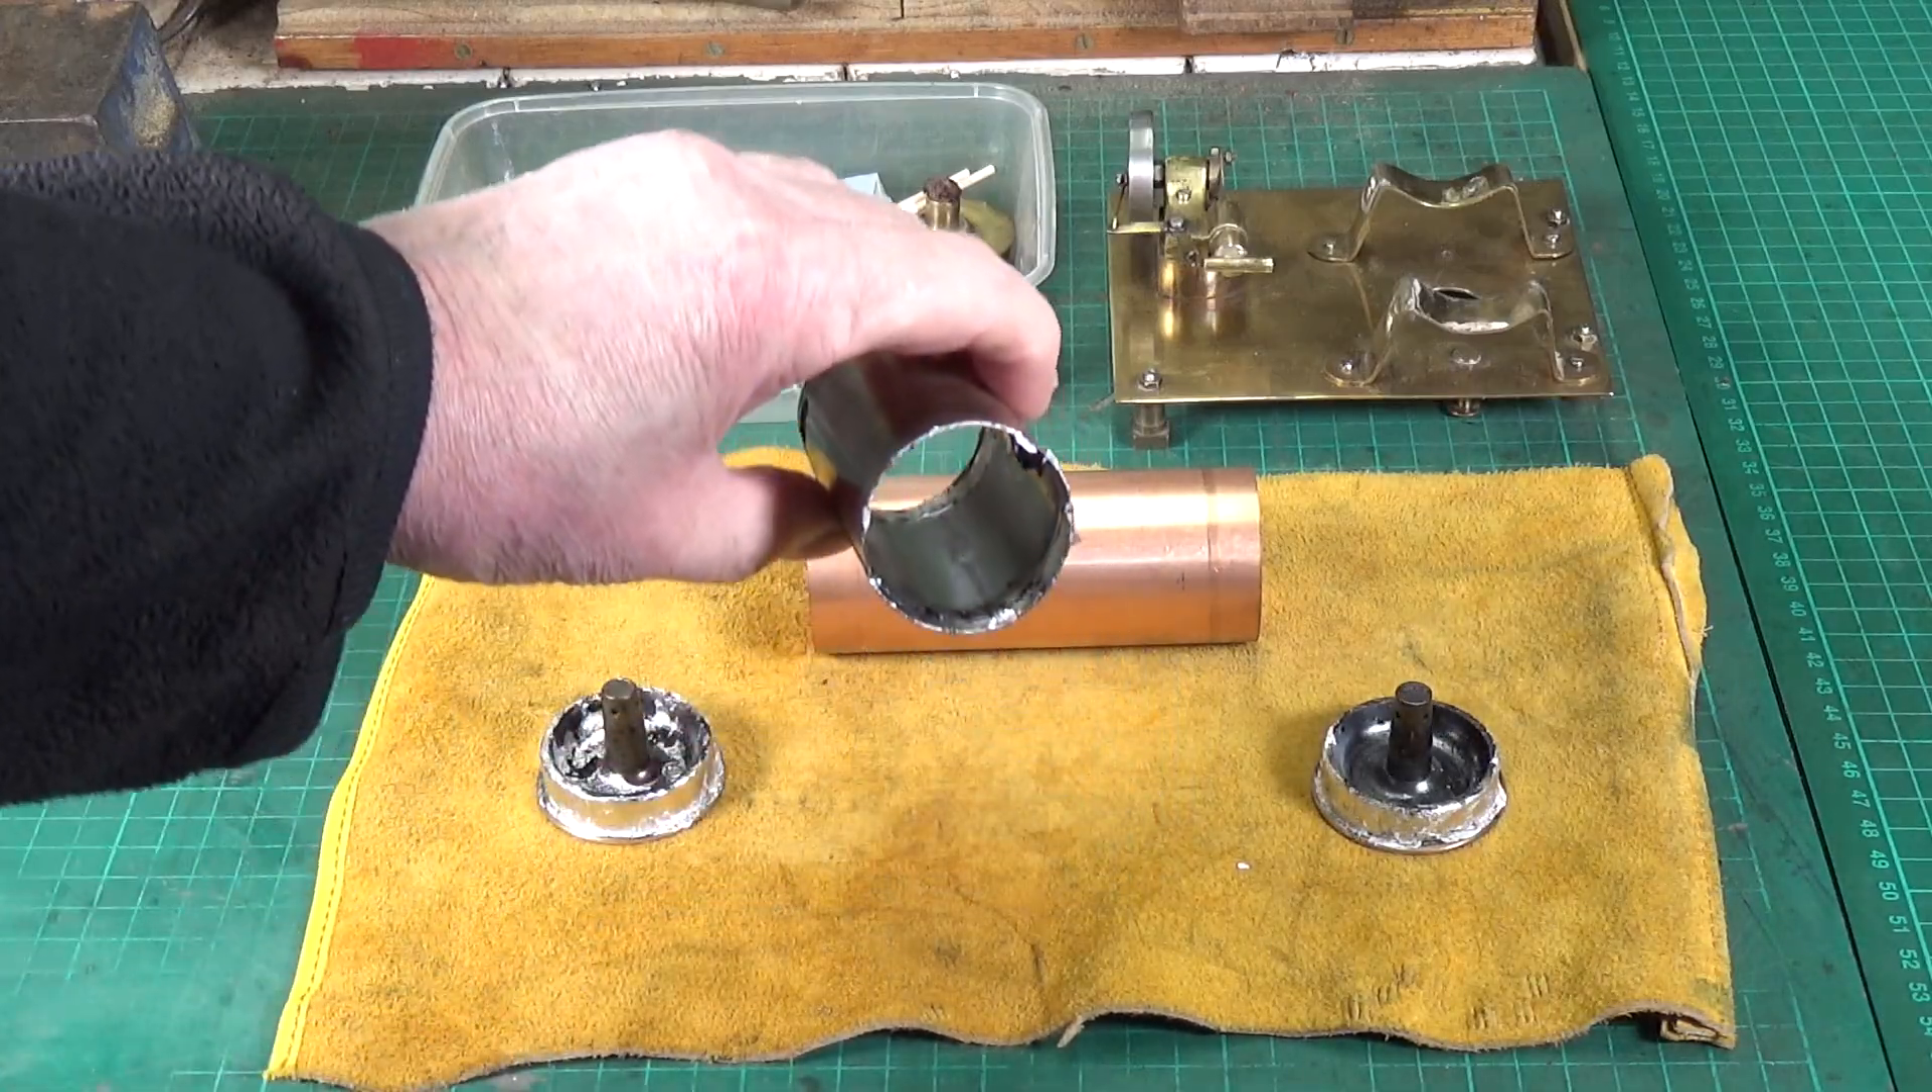Well with a judicious use of the gas torch the original boiler from the small little steam engine is now in its component parts and it's as you can see it is actually a rolled piece of copper sheet.